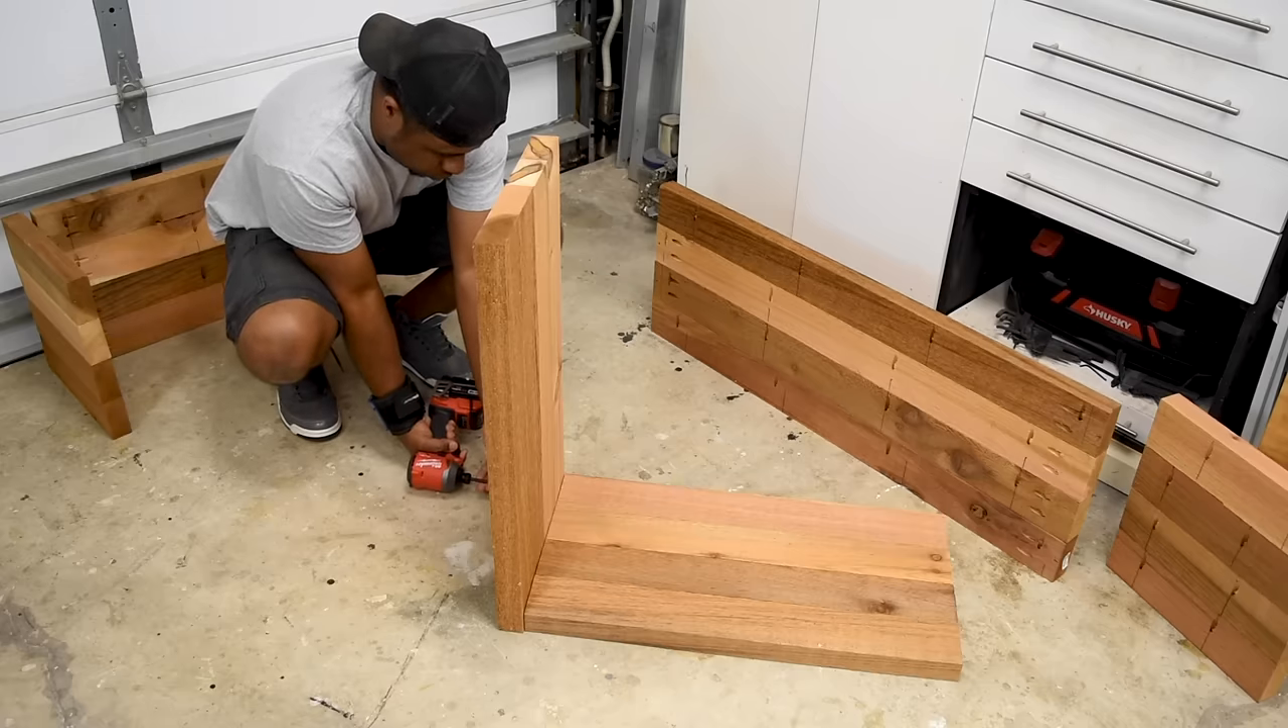Now that I have all the panels built I can begin to form out the box and this is pretty self-explanatory.